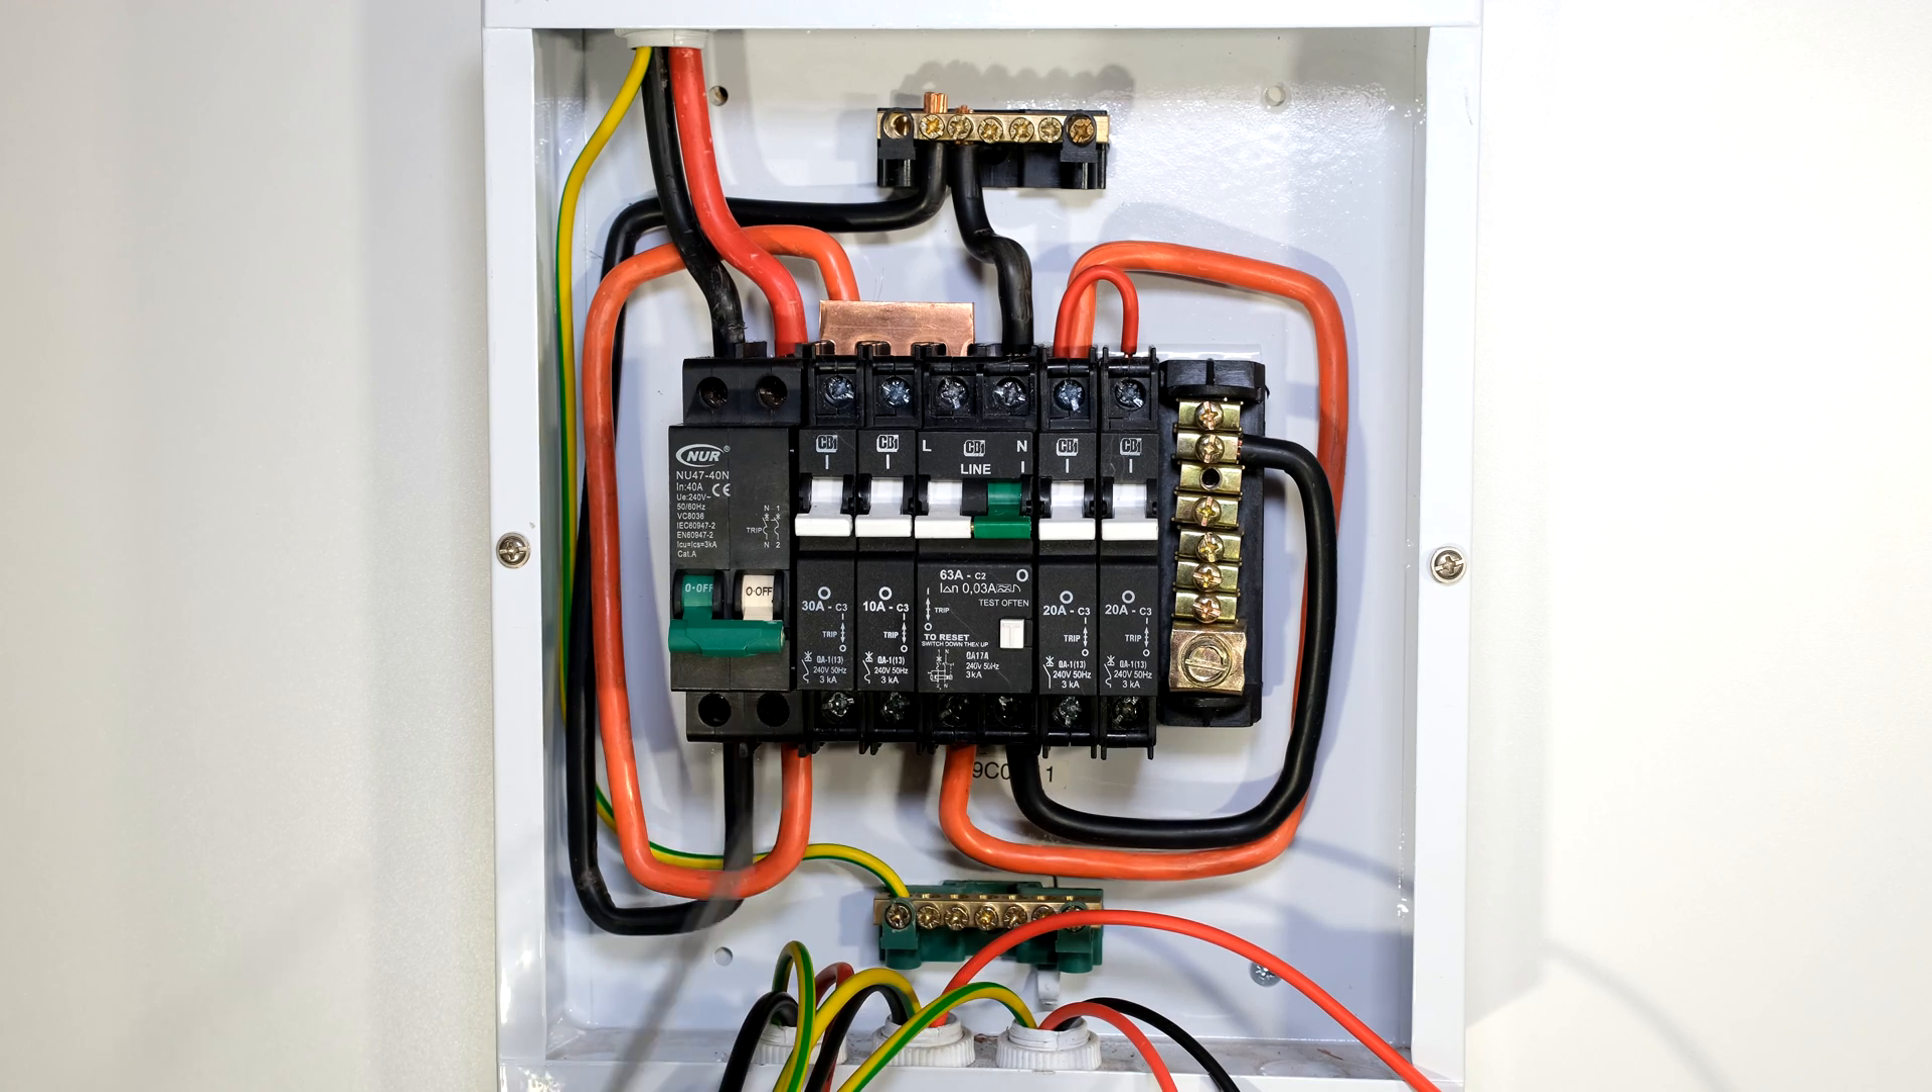Now all the circuit breakers are connected except for the output loads so all I need to do now is wire up each one of the loads.